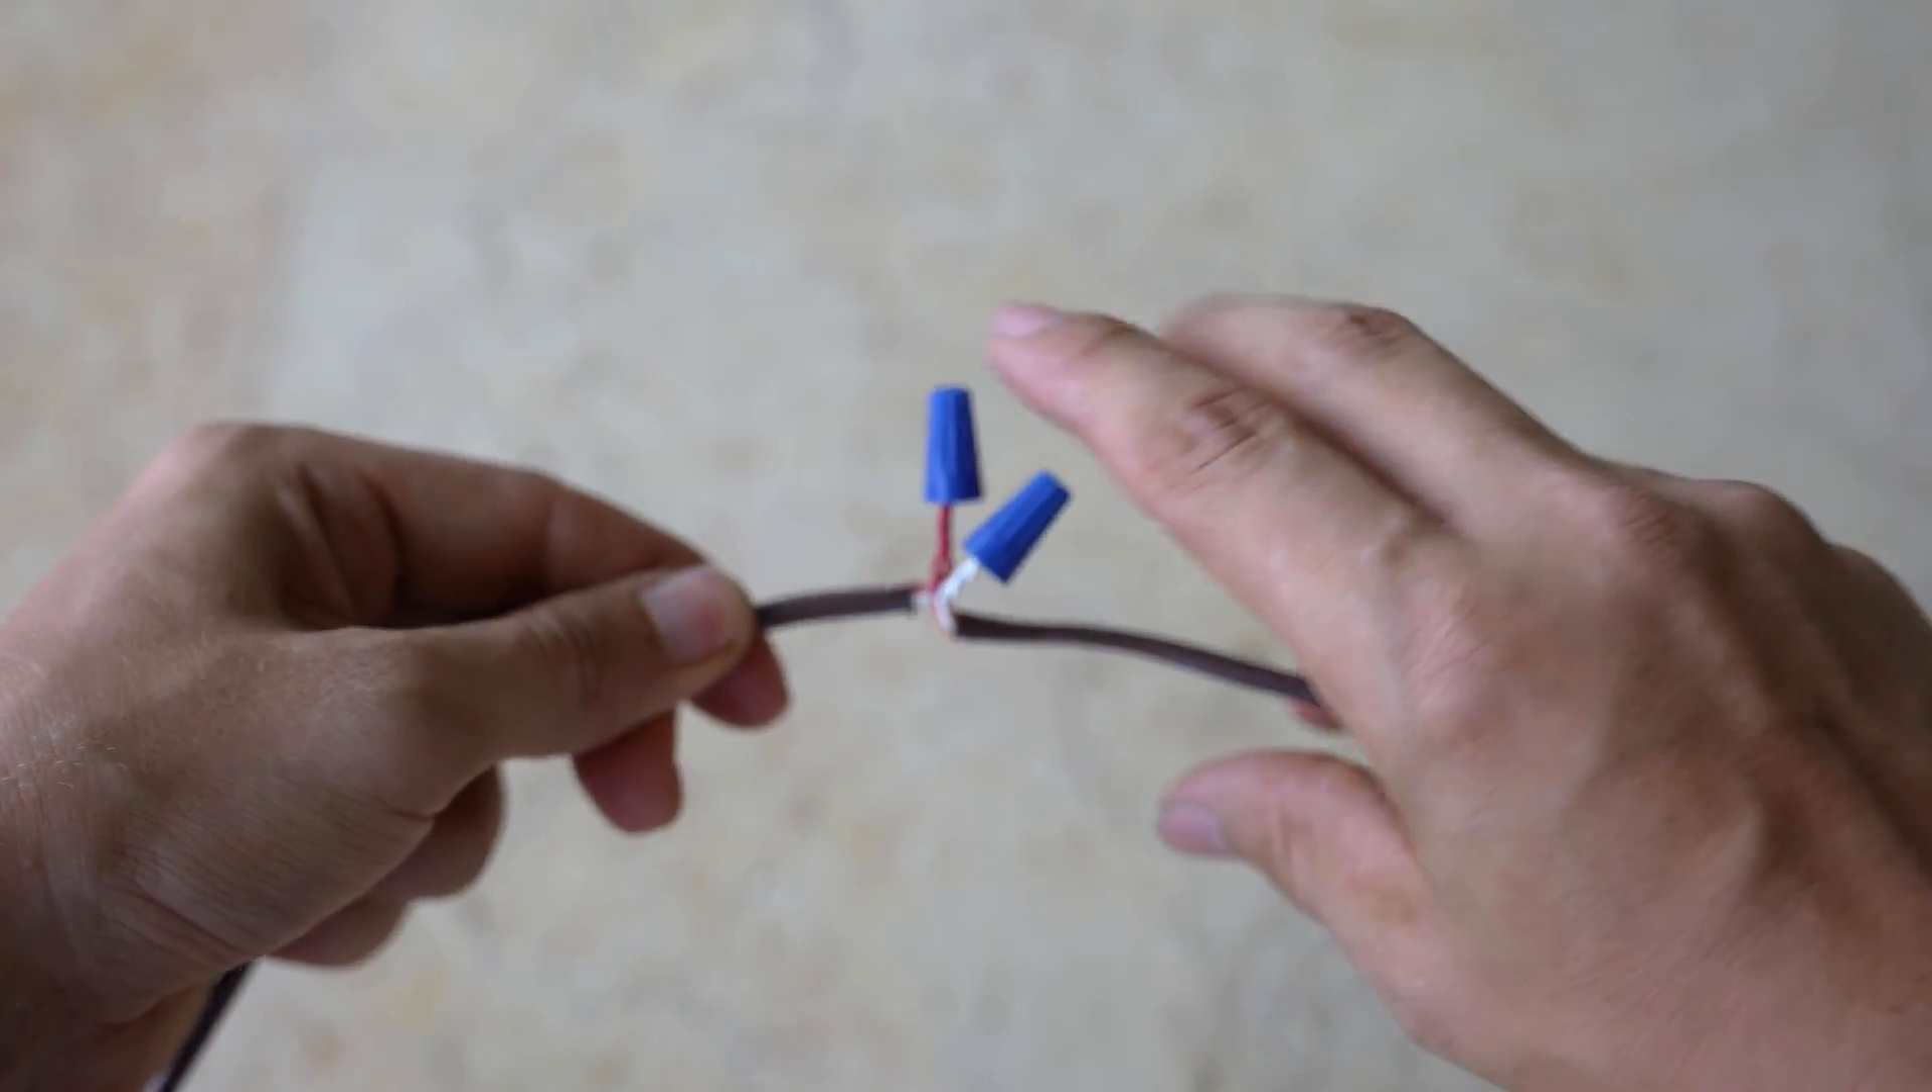Twist on the second wire nut and the splicing is complete.